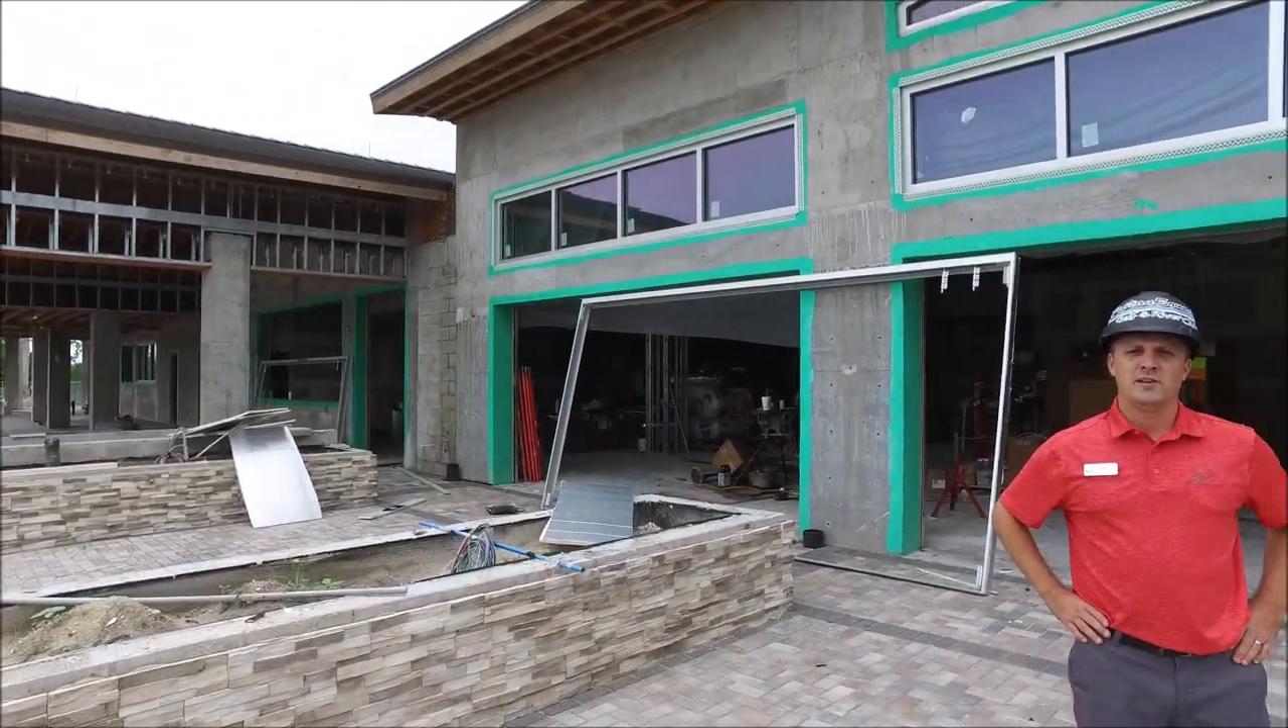And you can see behind me, we have a lot of the door frames going in right now.